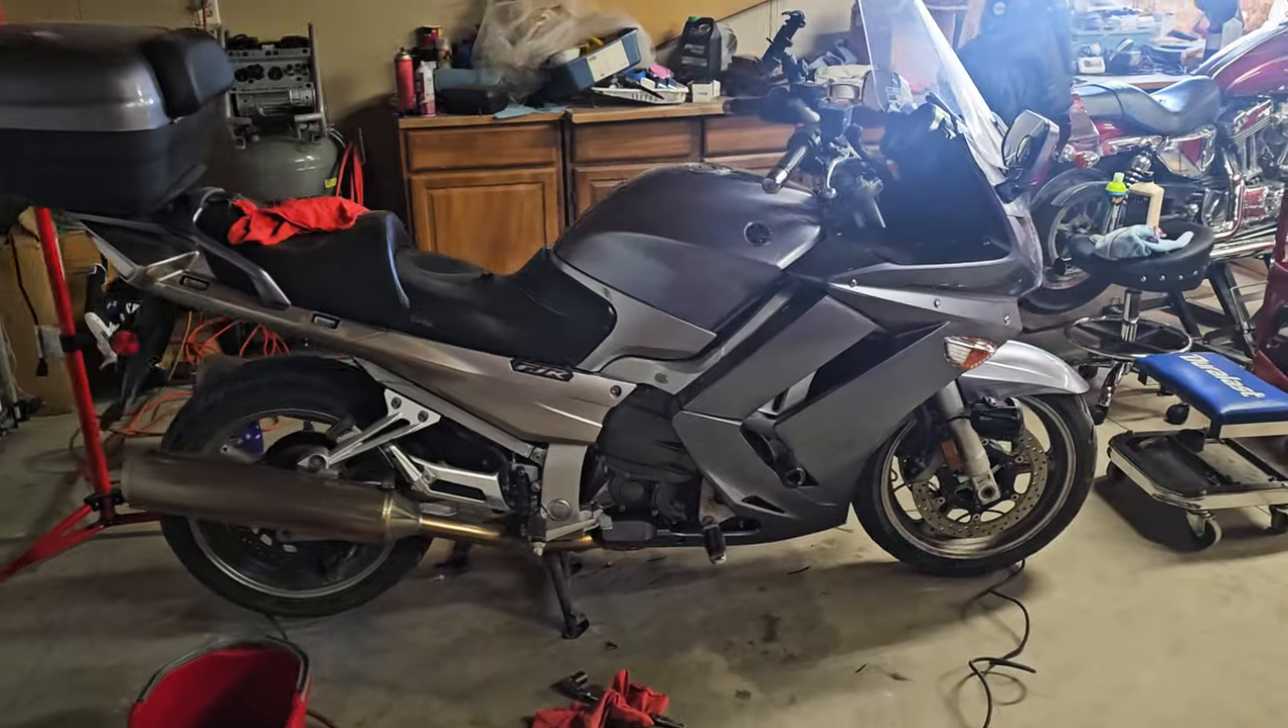So we're done the bike's all back together.